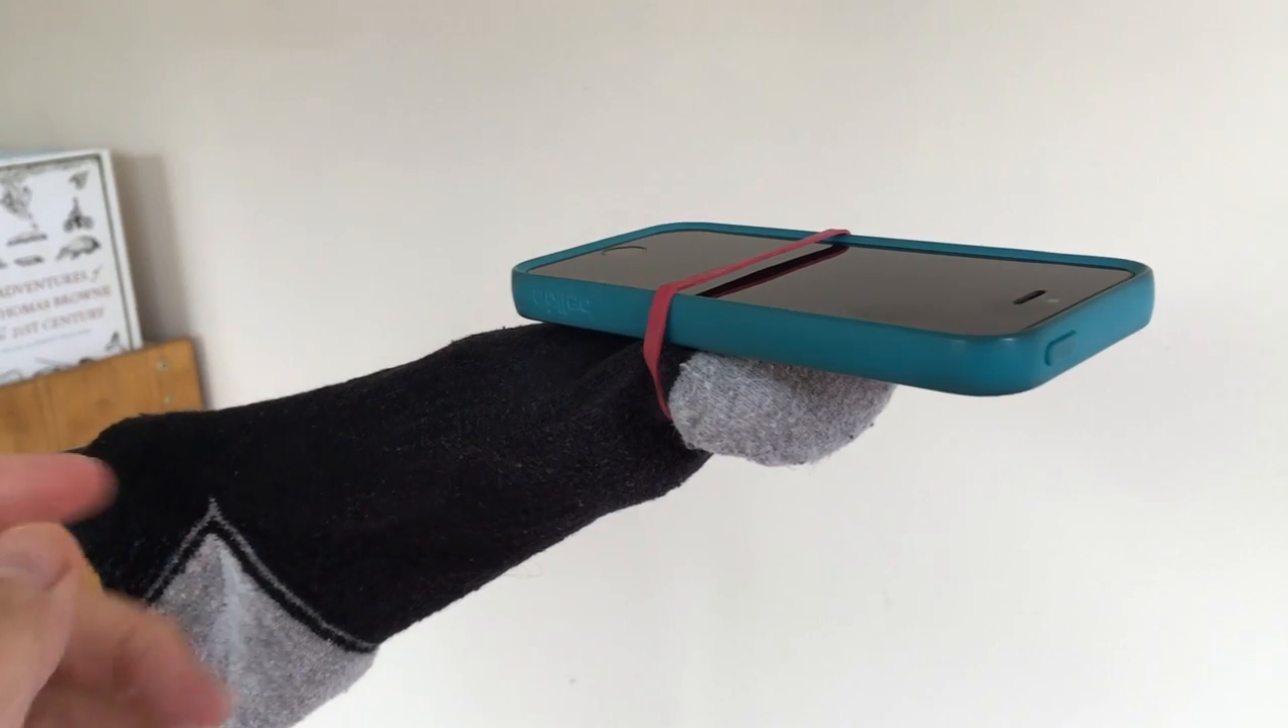I've put the sock over the end of the boom because that provides extra grip for the phone, yeah?